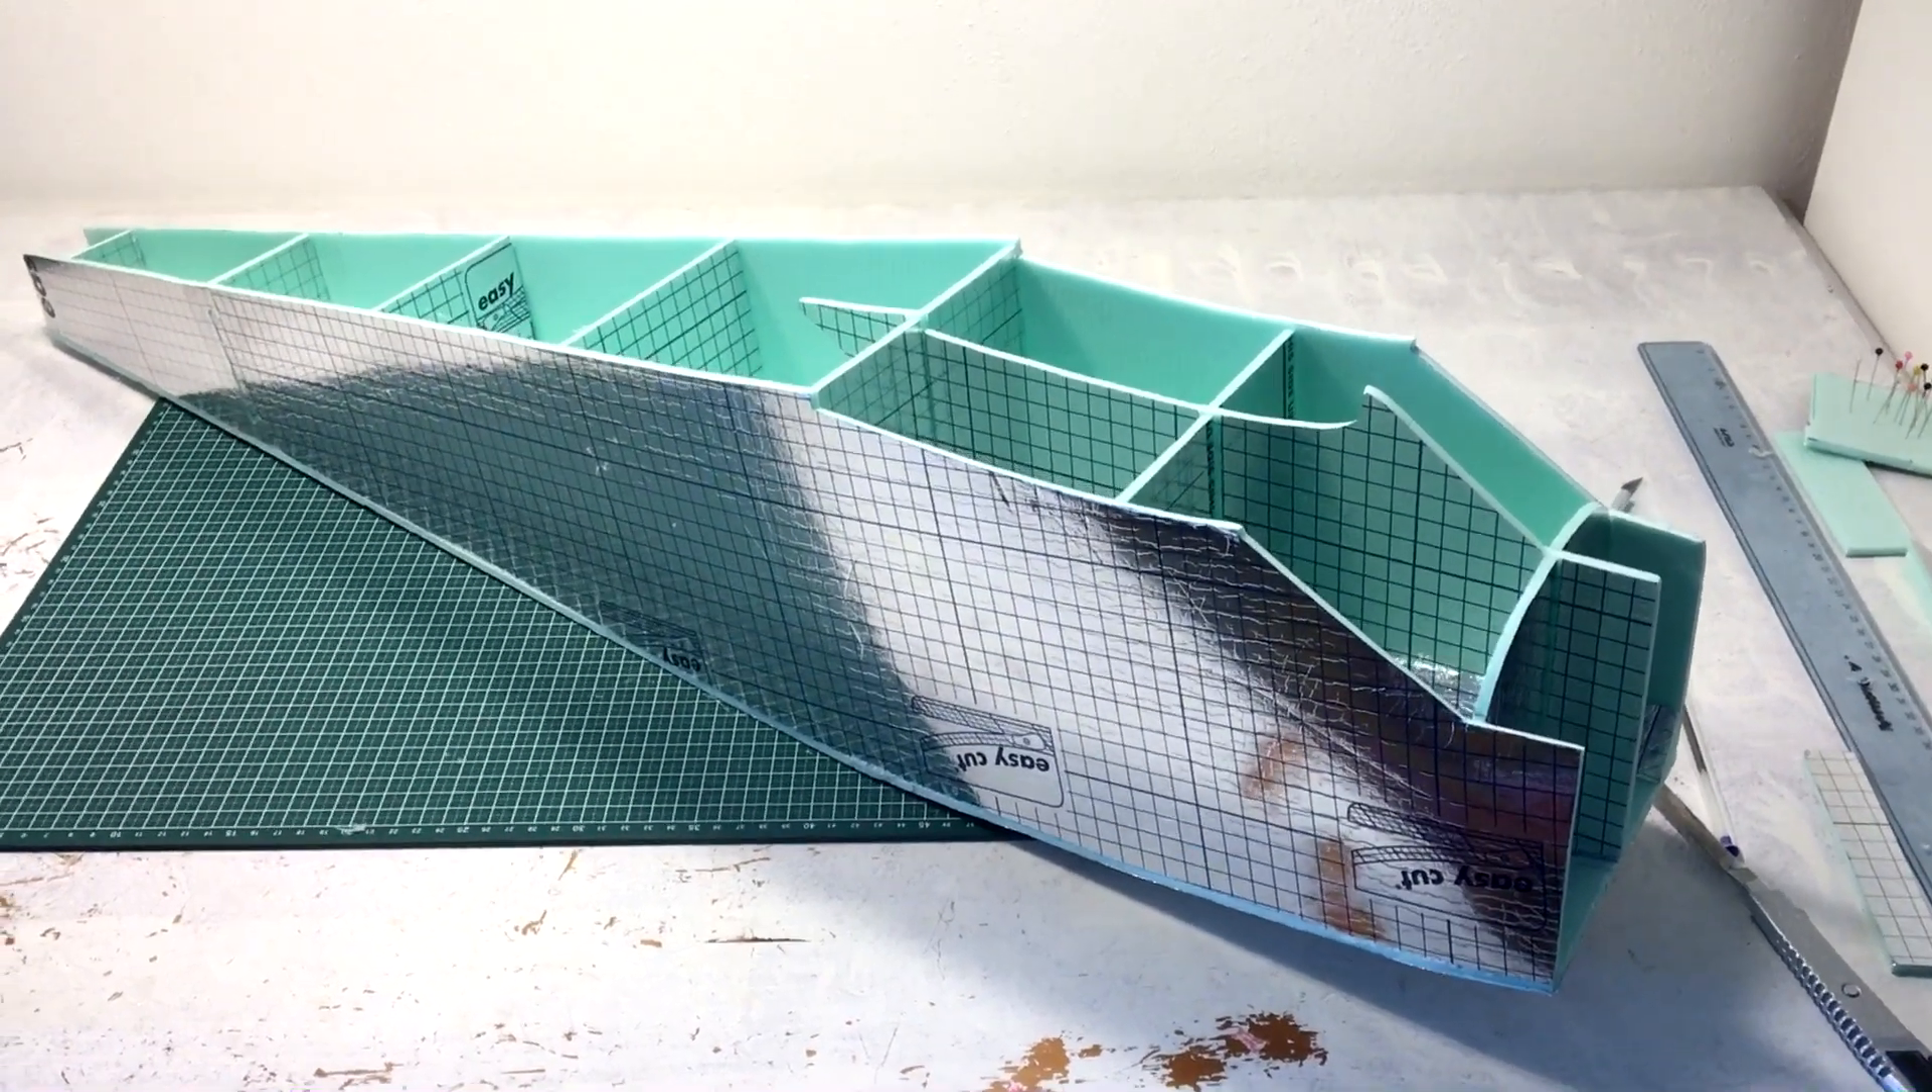The framework of the fuselage is done and I now want to turn my attention to making the wings.